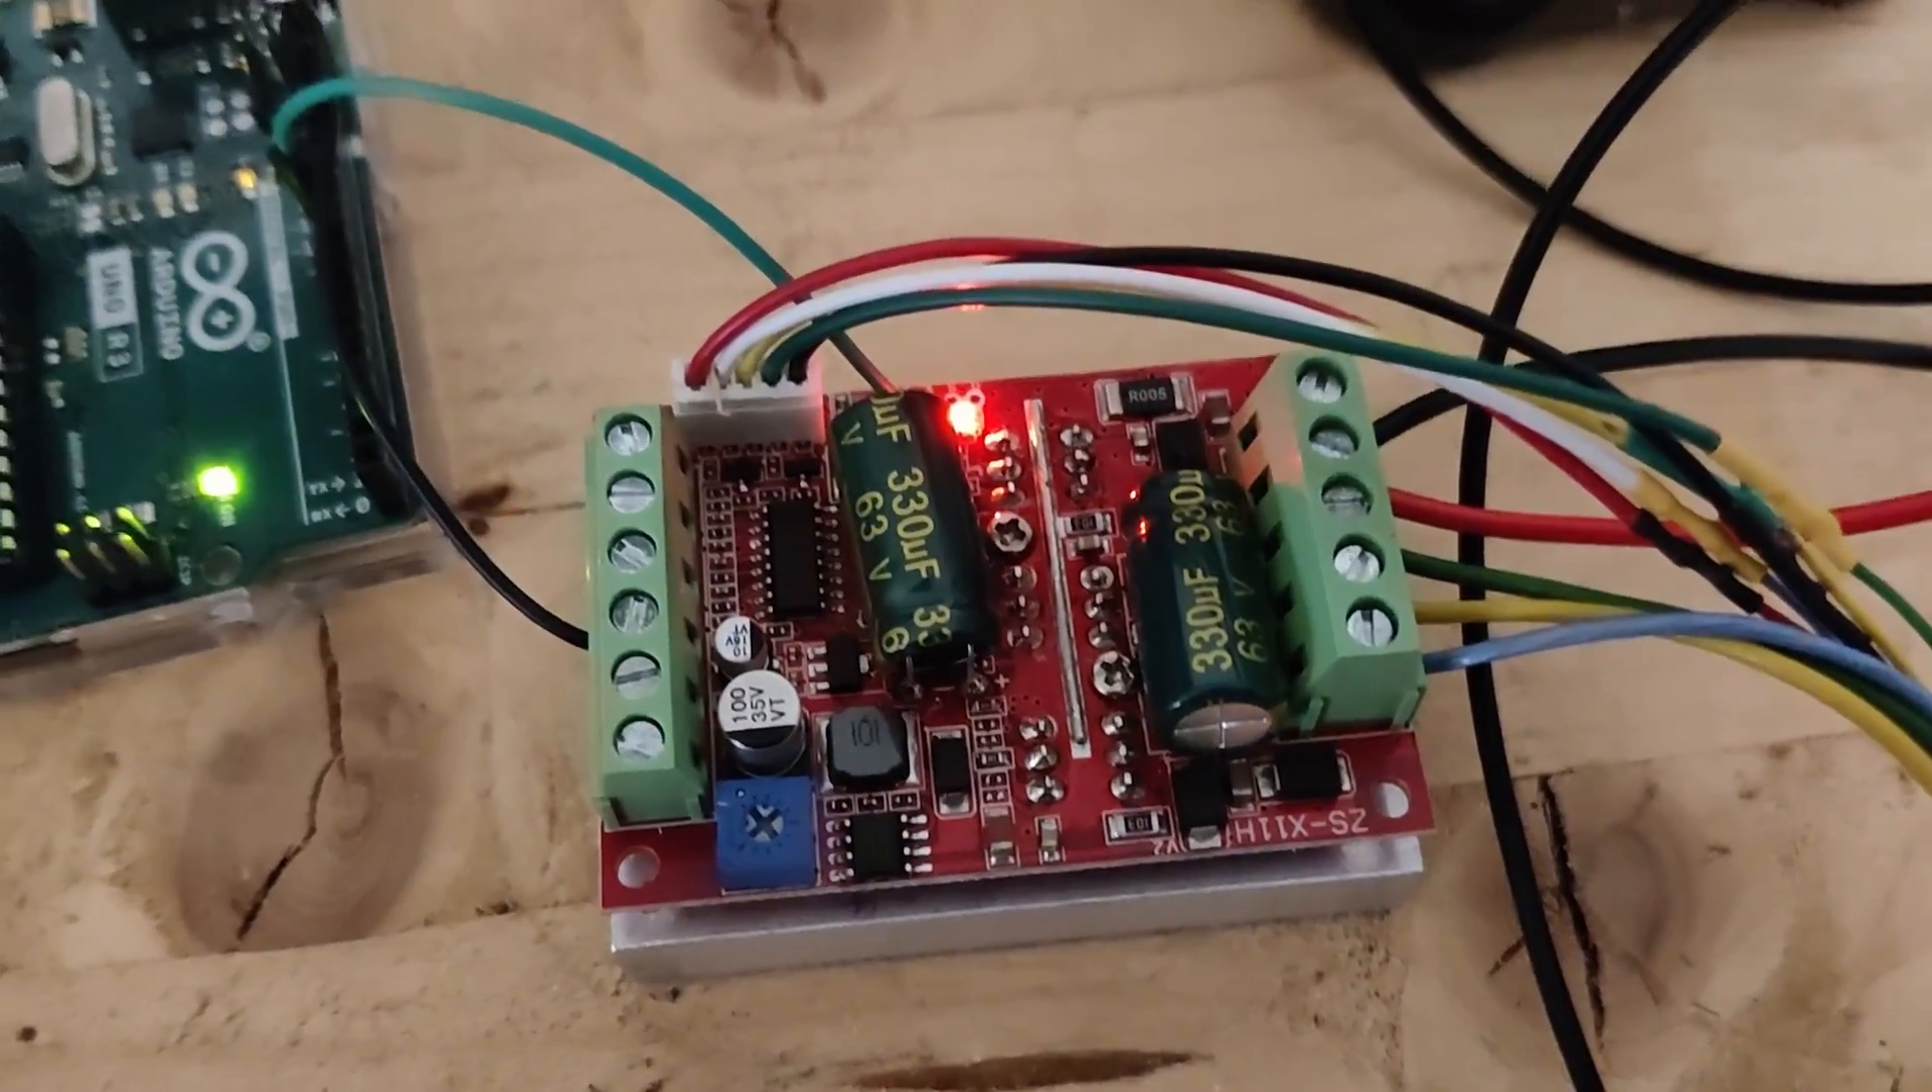I have now assembled the cooling profile to the motor controller again.